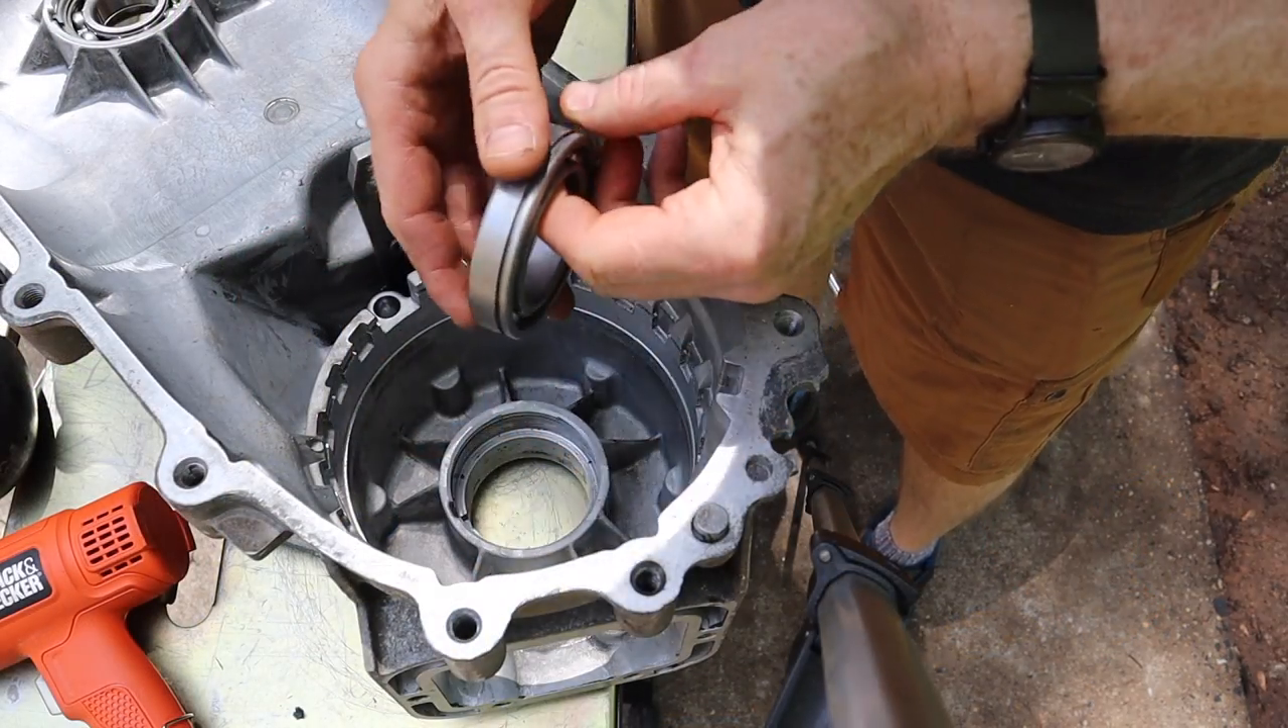All right. The last bearing to go on the case is this guy here.